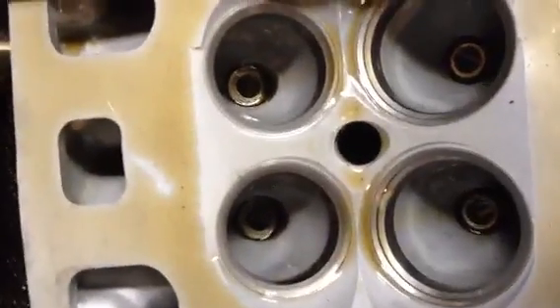We have the guide, new guides, you can see the bronze colored guides down in the heads, they were just installed.